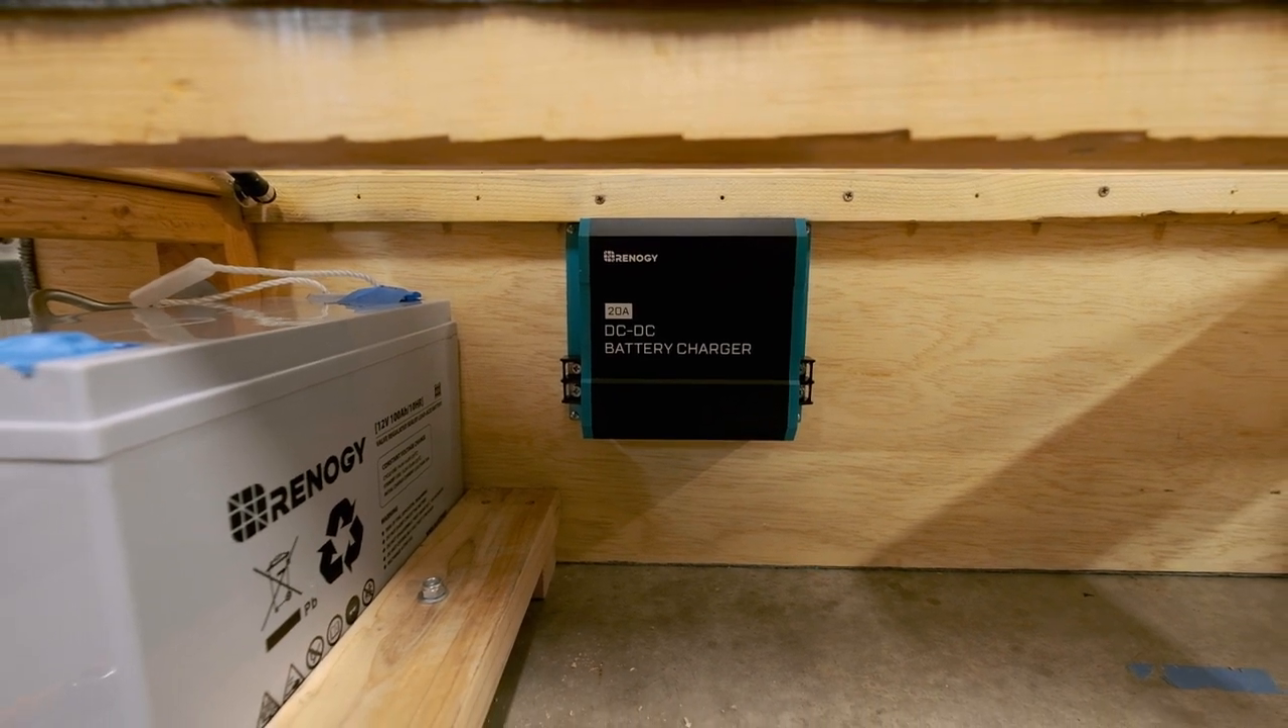And then I went ahead and installed the DC -DC charger here as well.